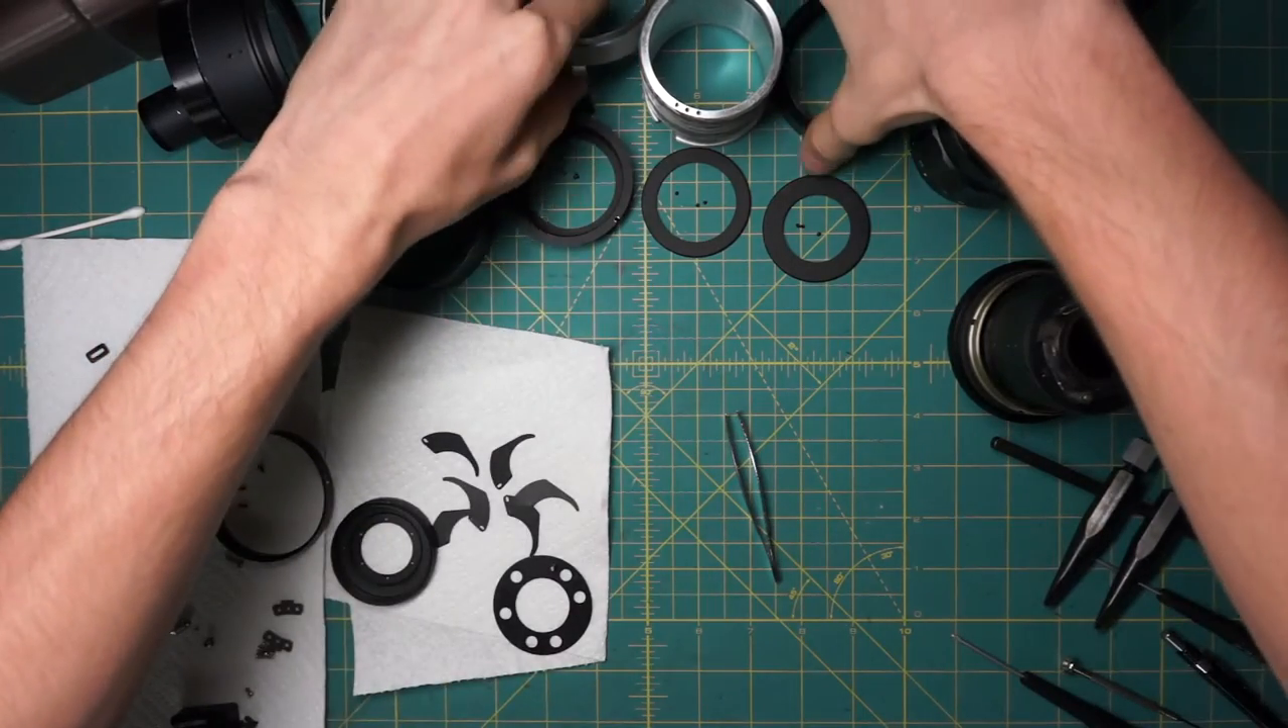So at this stage you have the lens pretty much all disassembled and you can see it's pretty complicated much more complicated than the 135 millimeter minolta's and very close to how it's assembled to the 200 millimeter minolta's.